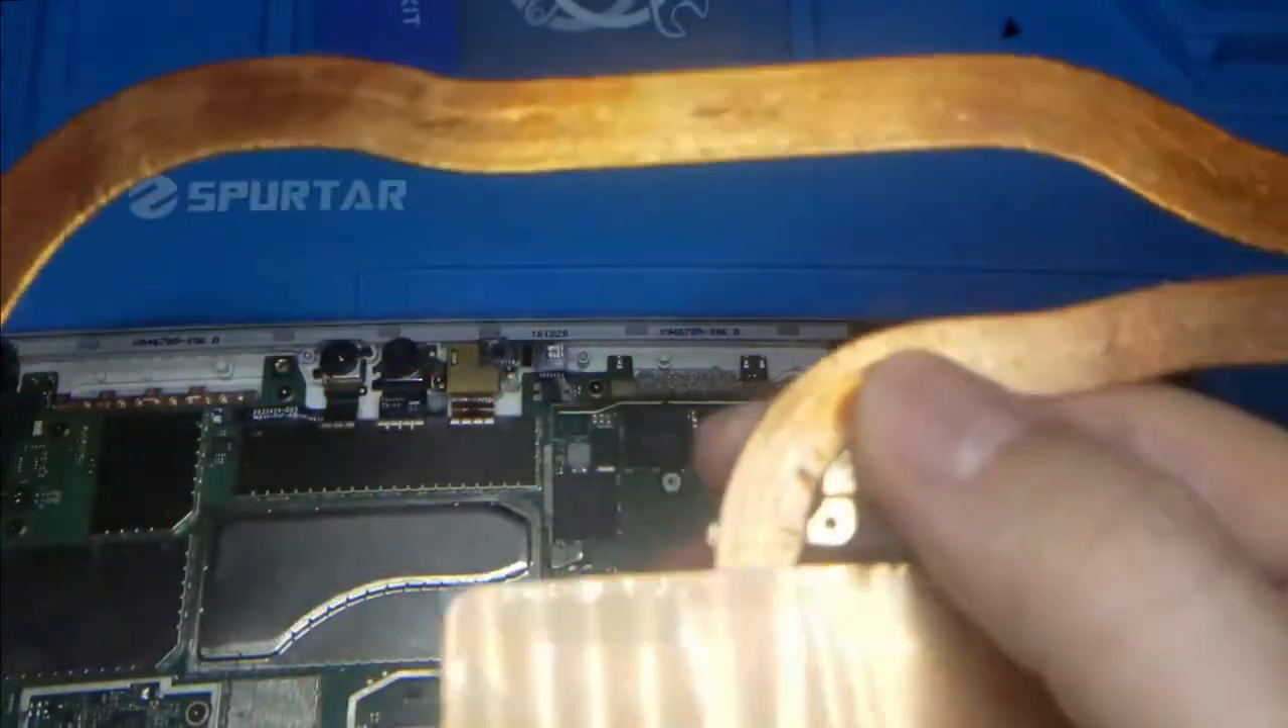All right, so that's the whole heatsink assembly. It's off.